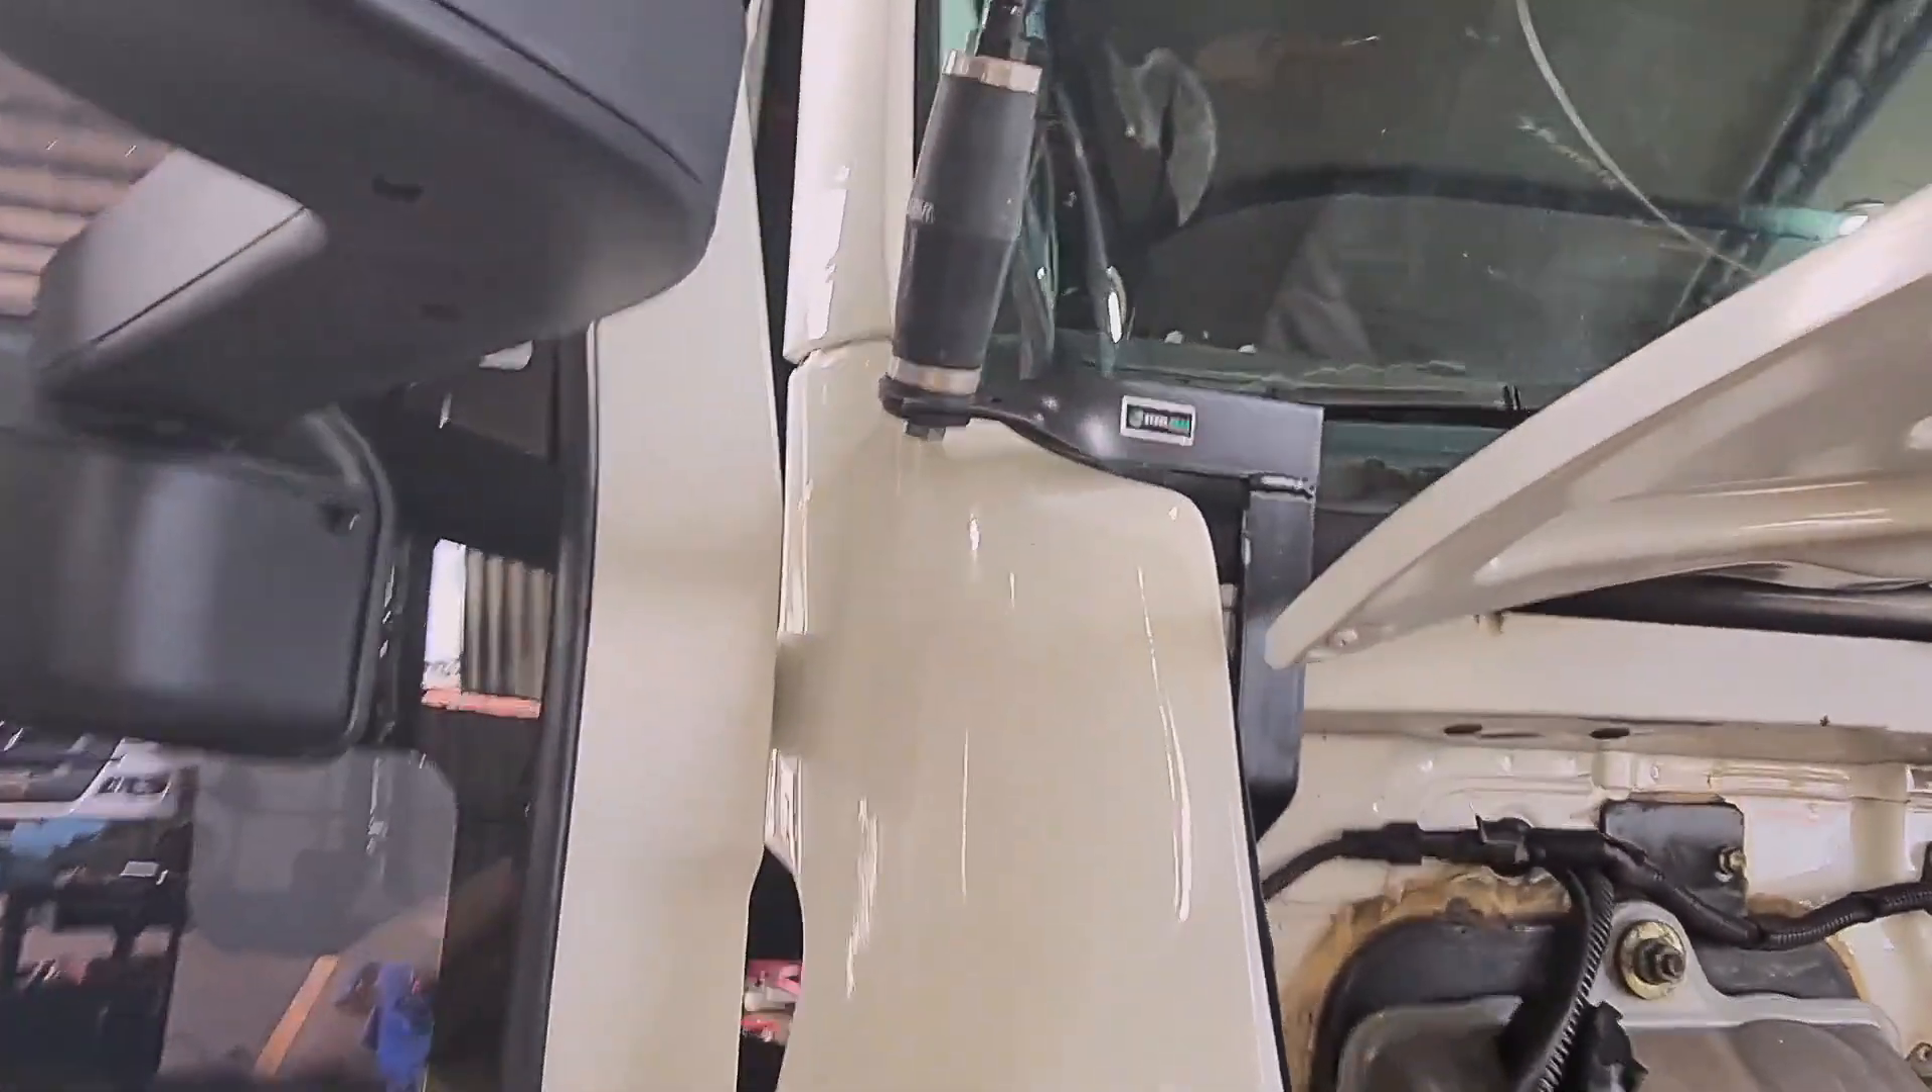Essa antena aqui ó Já tá instalado o suportinho.